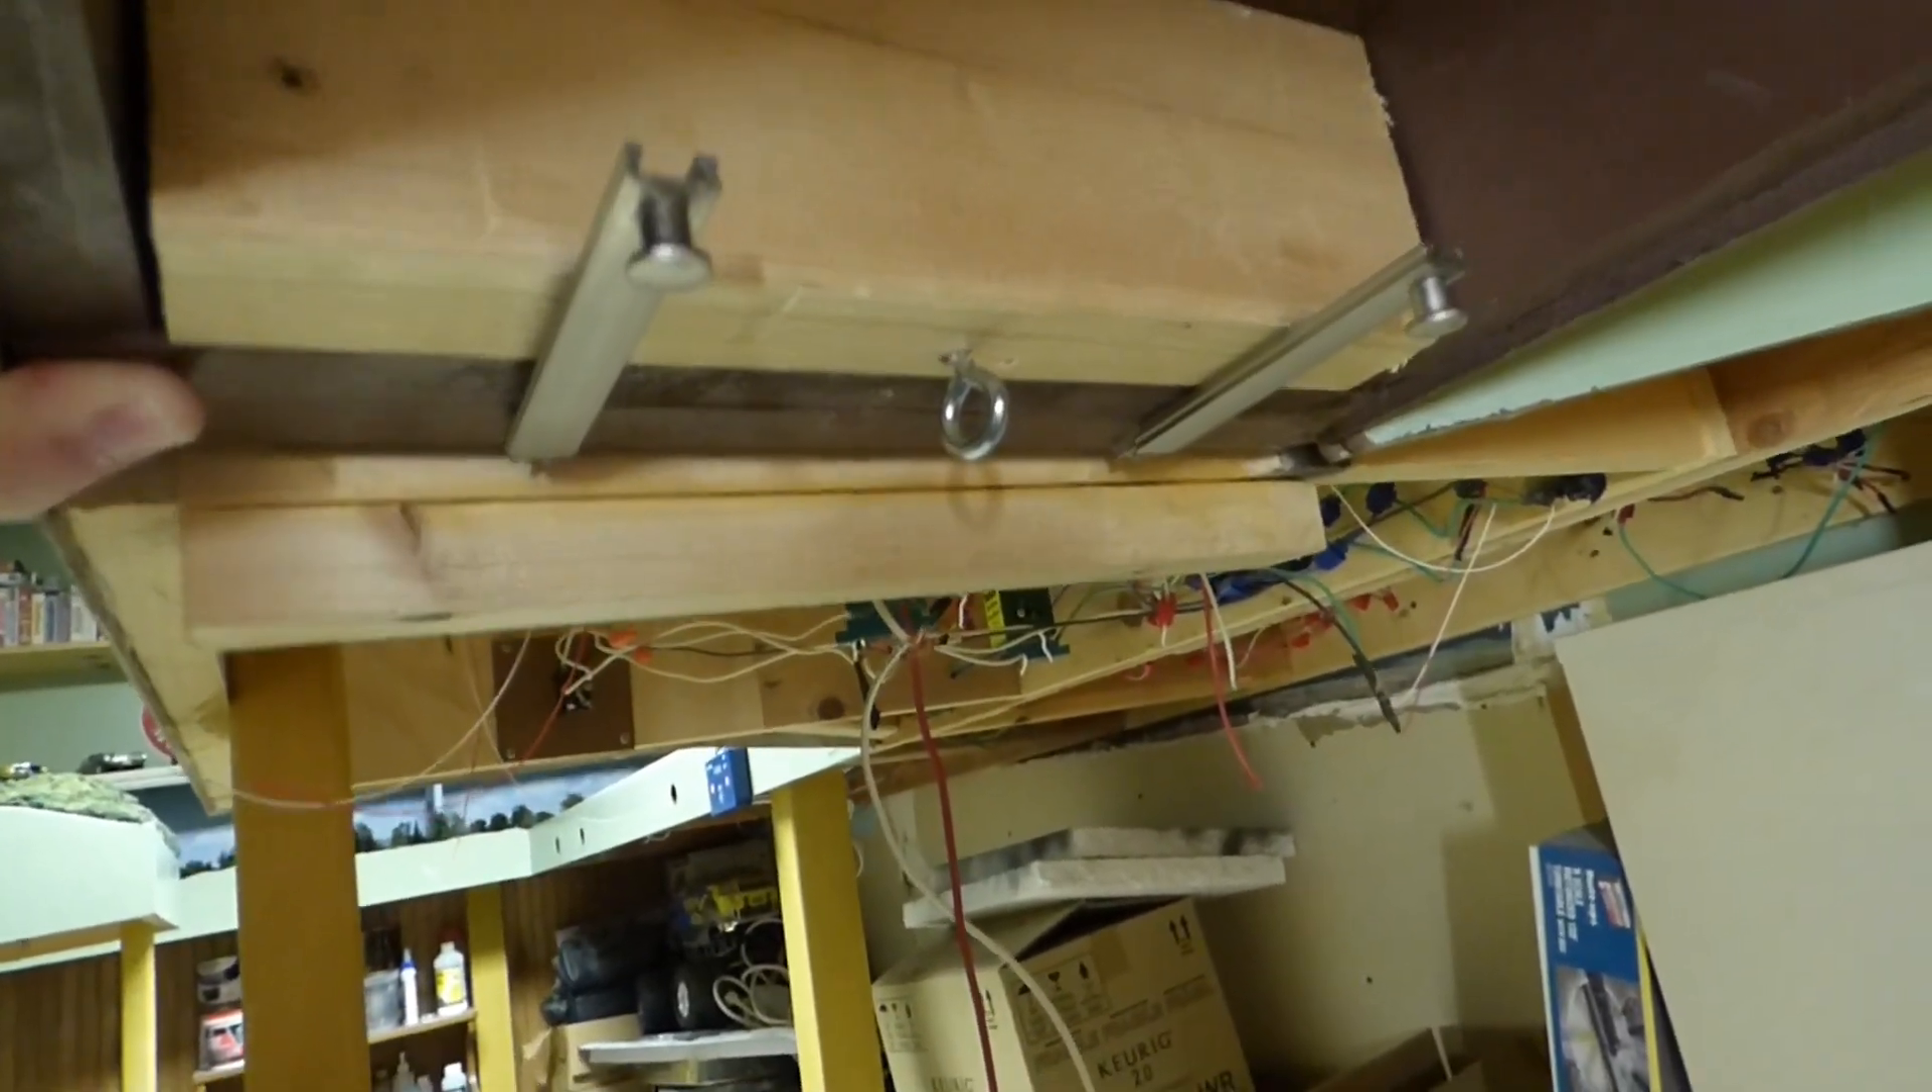And then underneath here, you can see I have two slide bolts and I put two only because it's 12 inches wide.